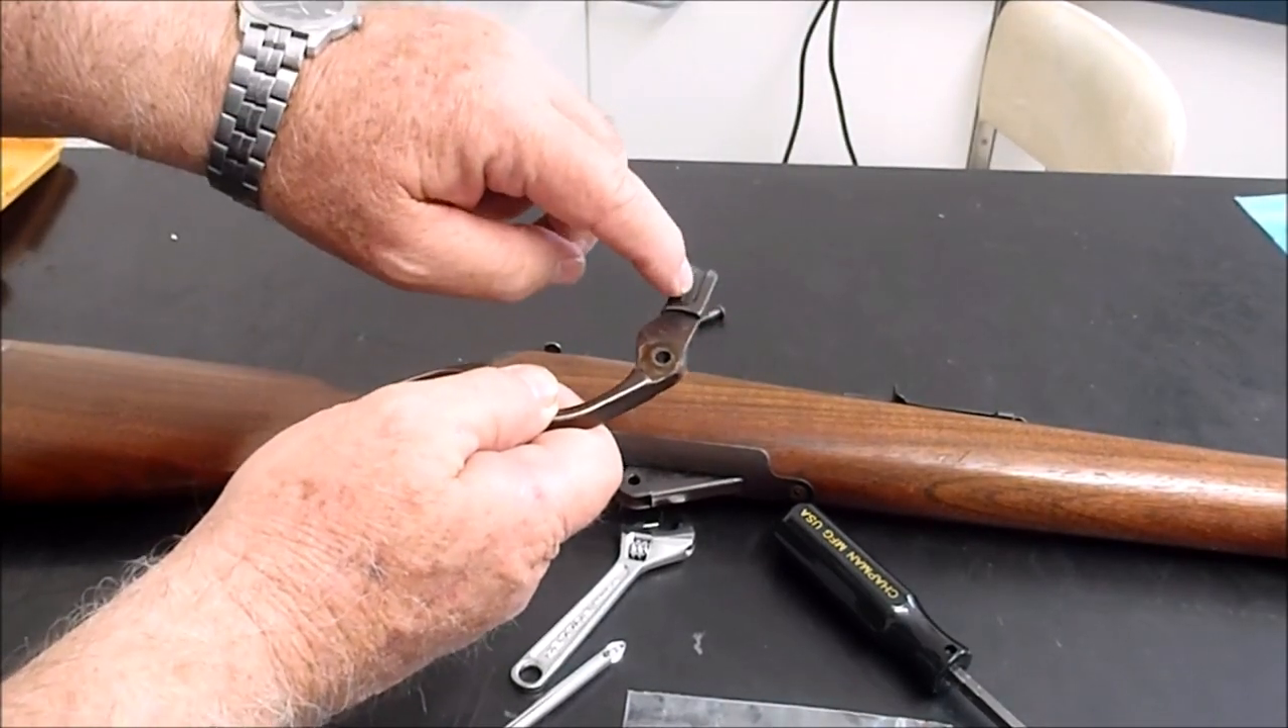There you go the lever came out.